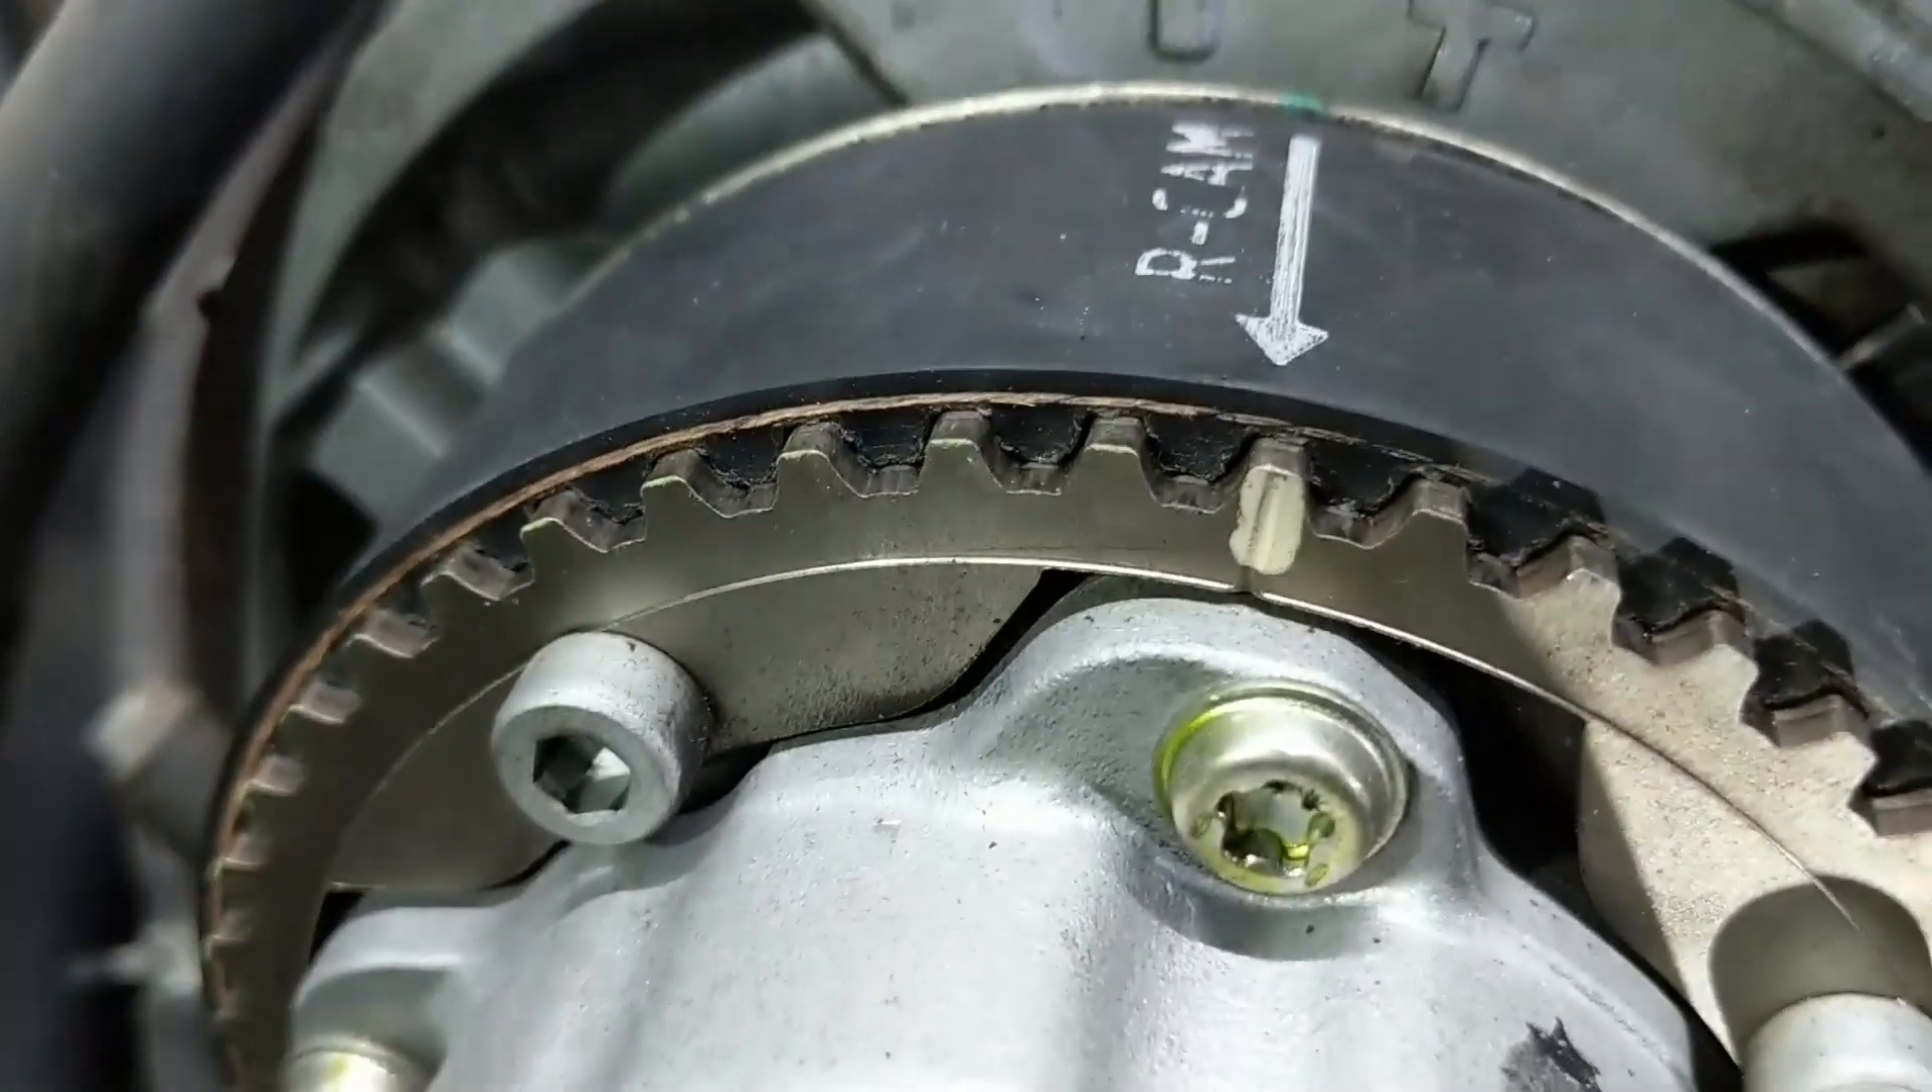So you can see the arrow there does match up with the mark on the back of the pulley.